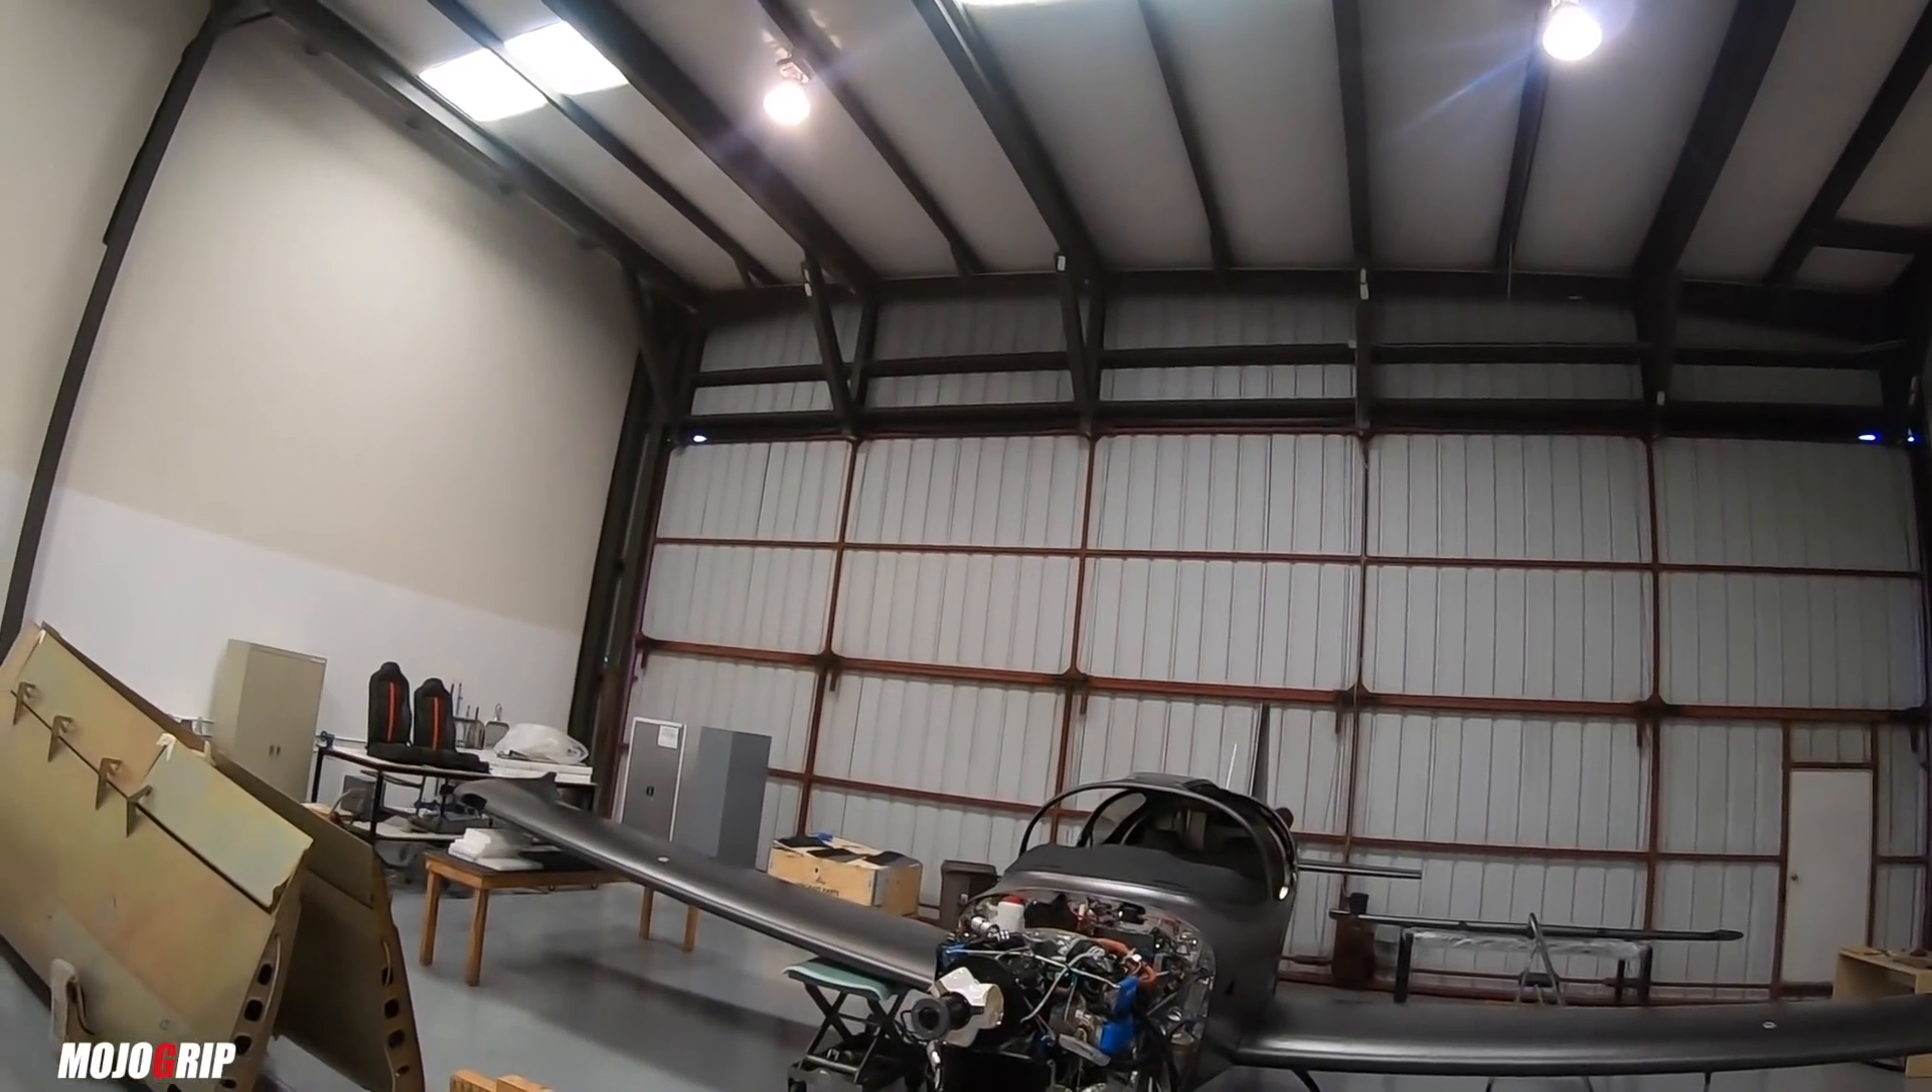So there we have it the wings are on.